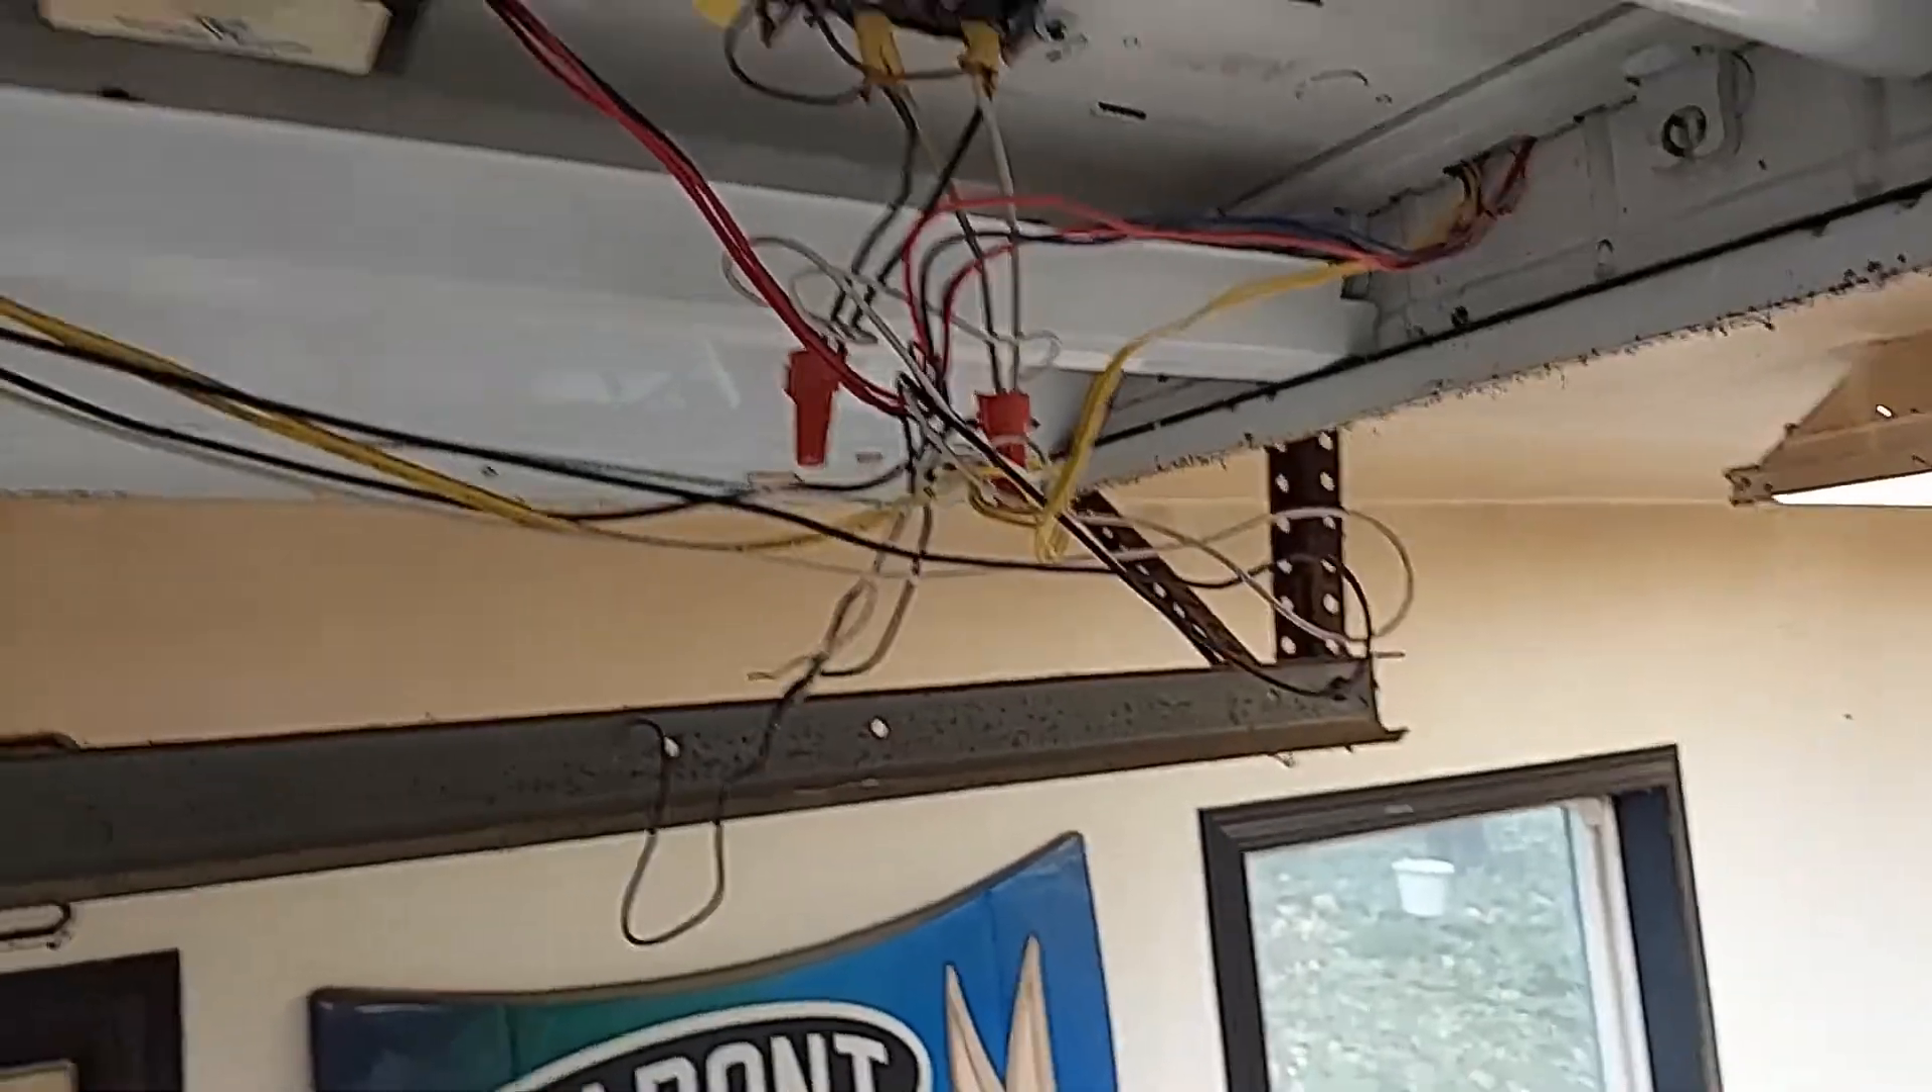Now with the power wires disconnected, I had to put the wire nuts back on because this light is feeding the next light.